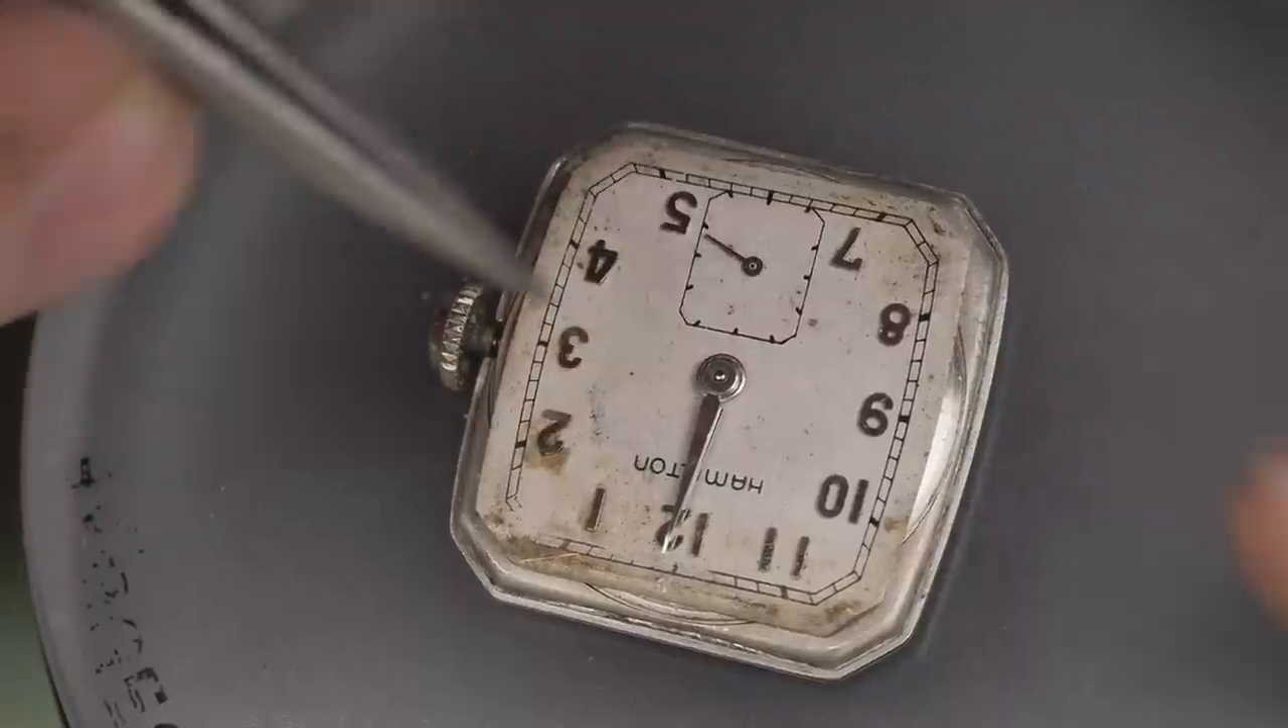And now the sub -seconds hand is pressed onto its pivot.